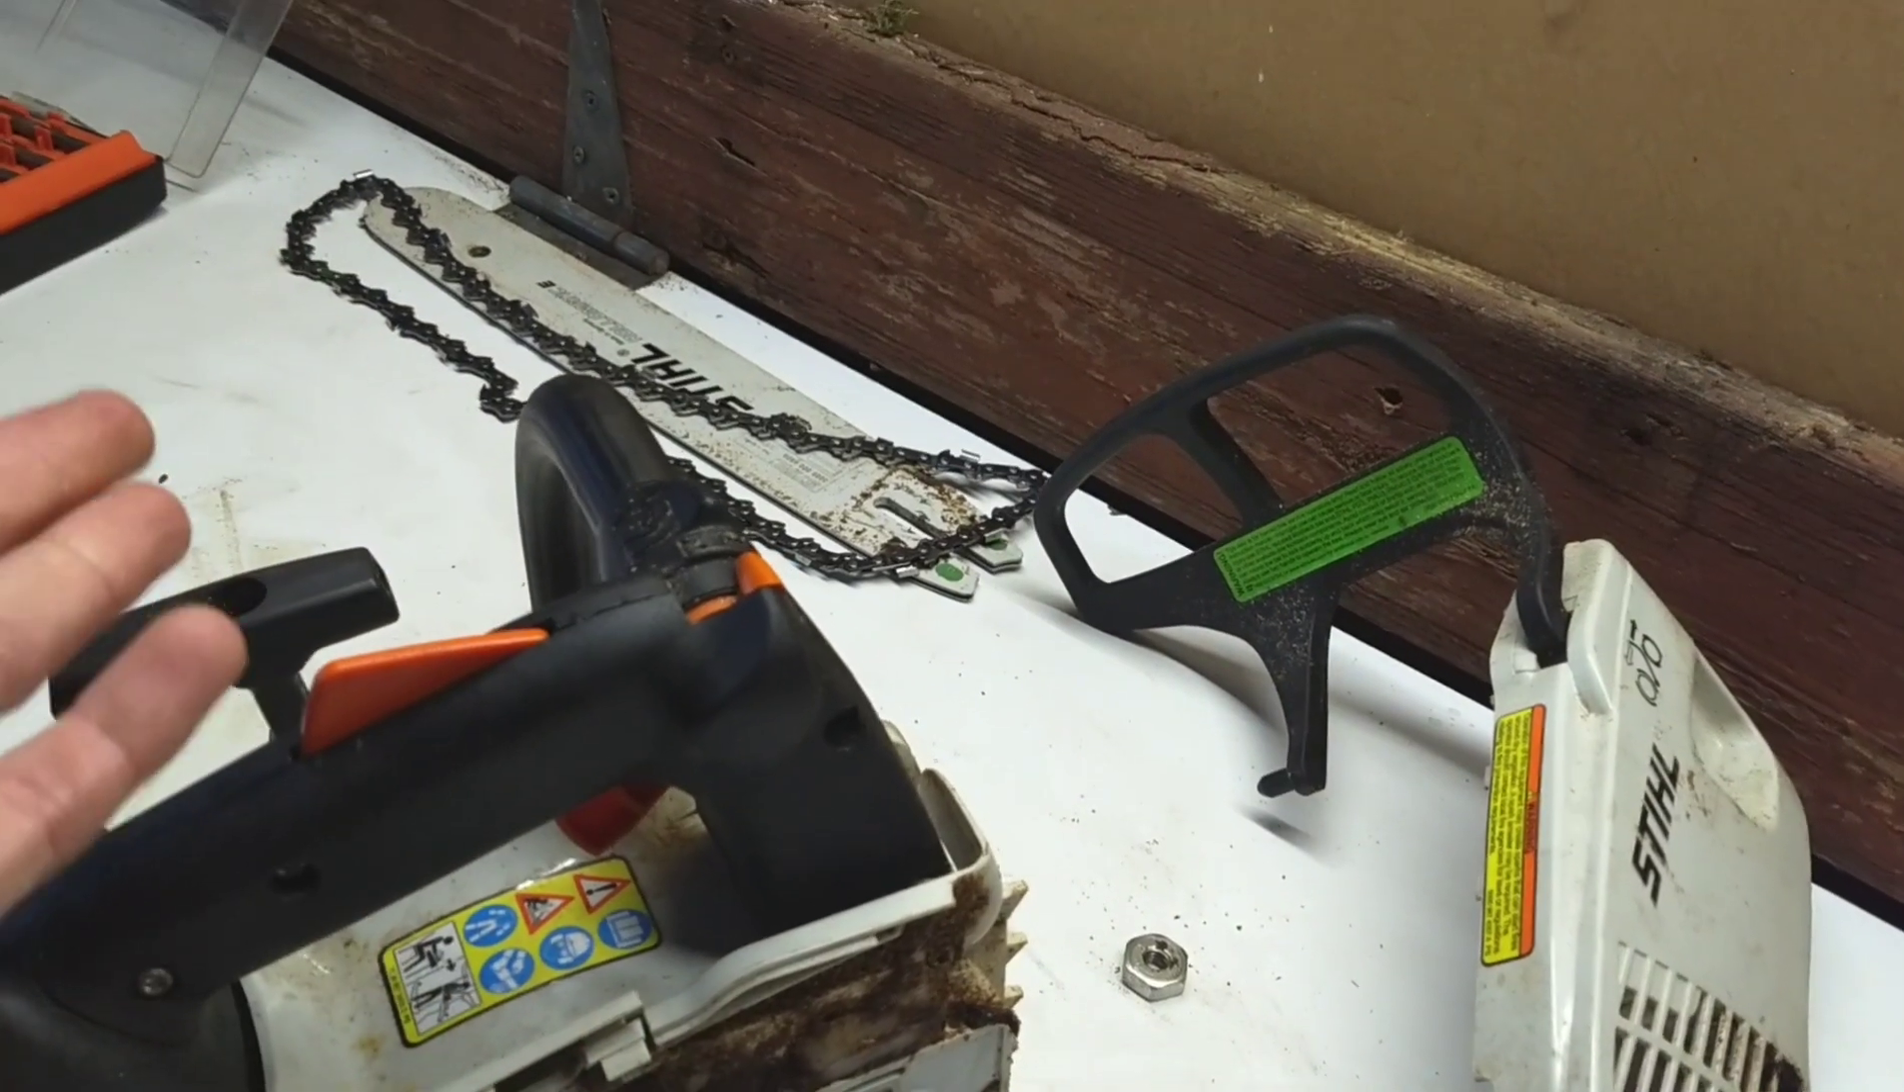The only thing left now is to put on the cover and the bar and chain.